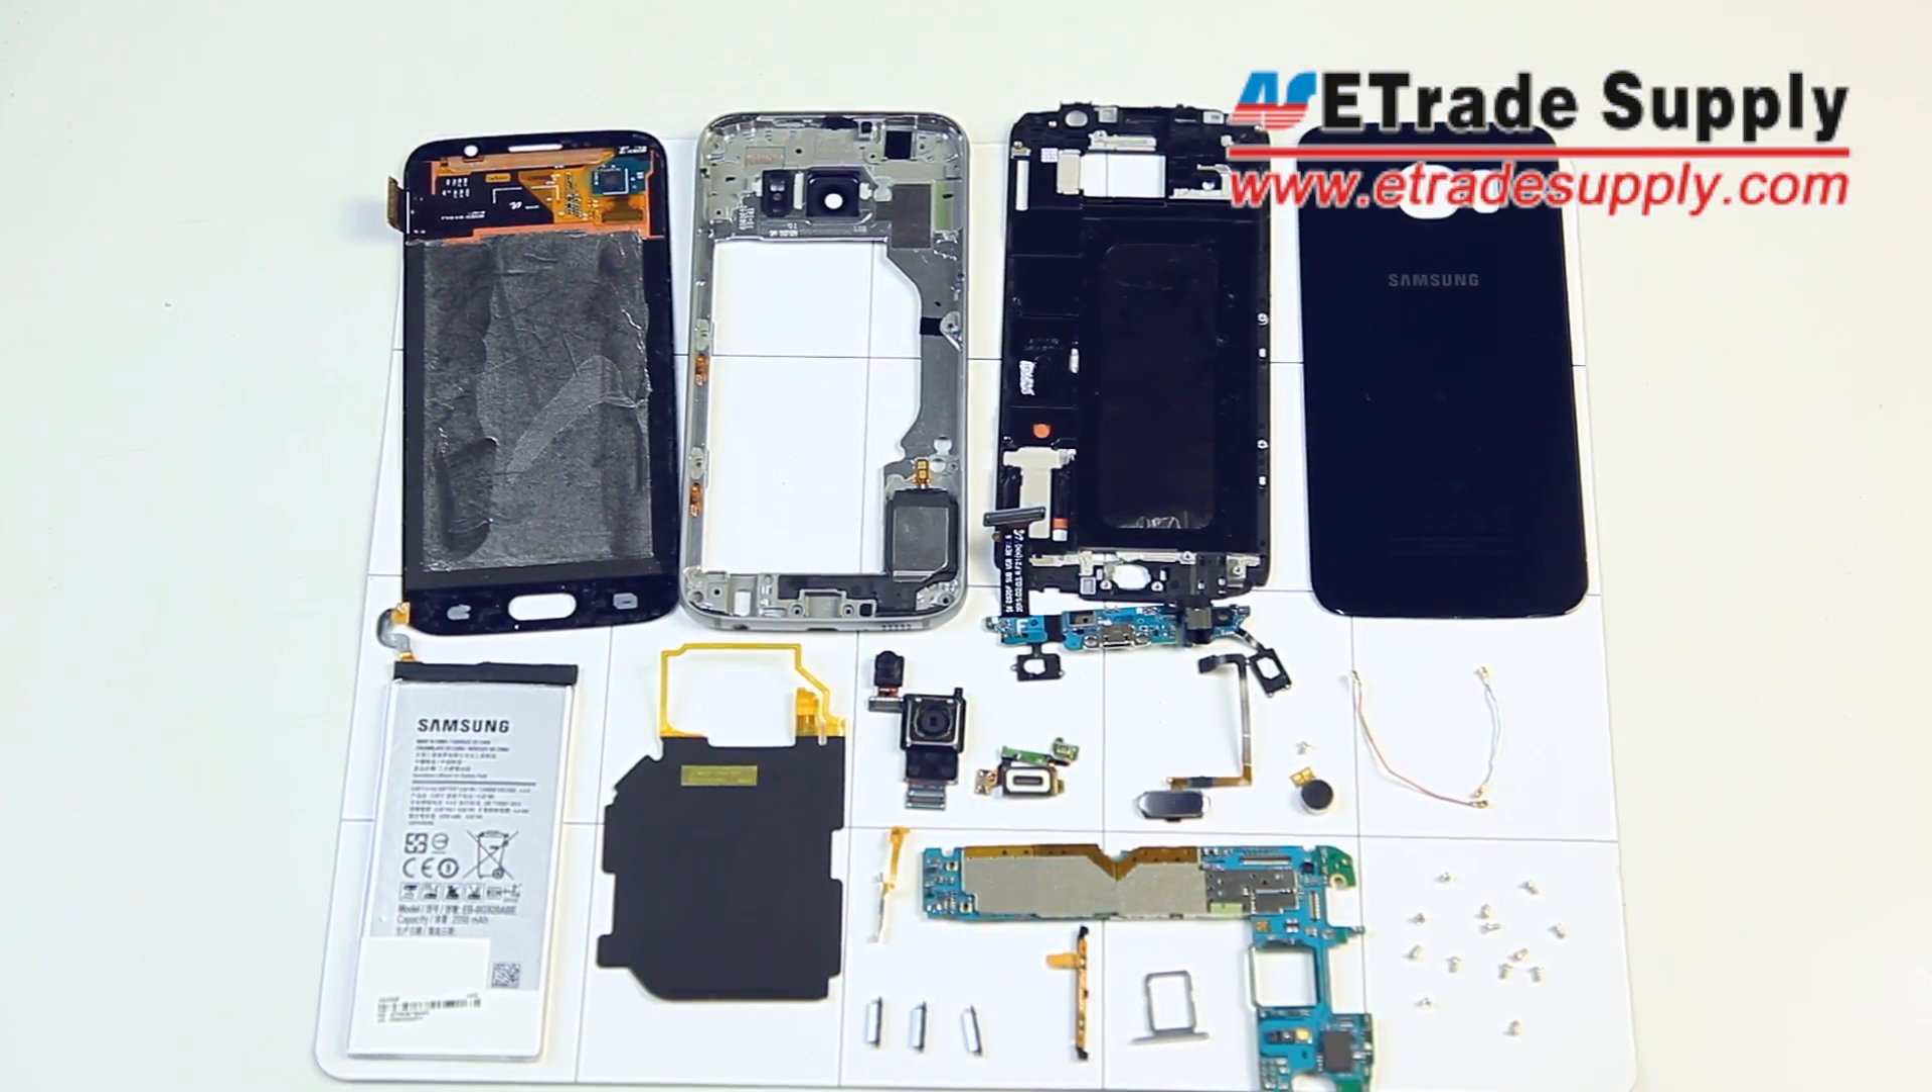Alright, and with that, we've completely disassembled the Samsung Galaxy S6.